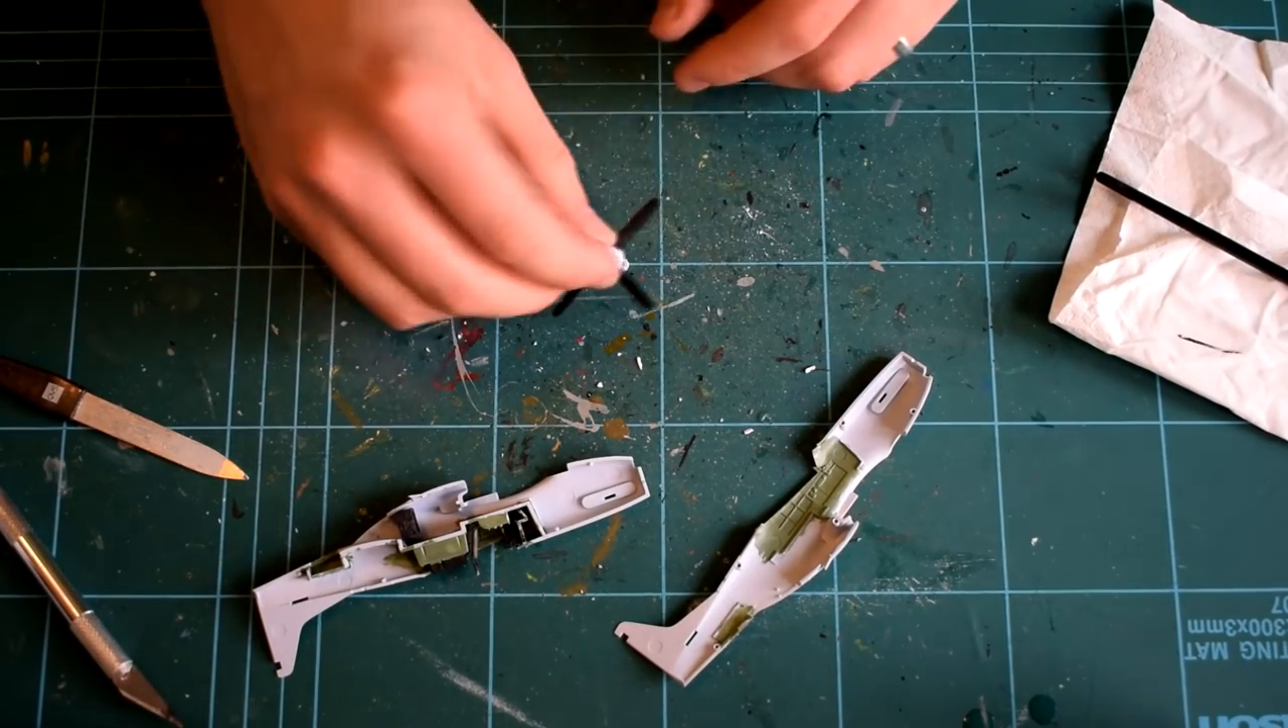The fuselage halves were then cut from the sprues, cleaned up and the cockpit assembly cemented inside one of the halves.